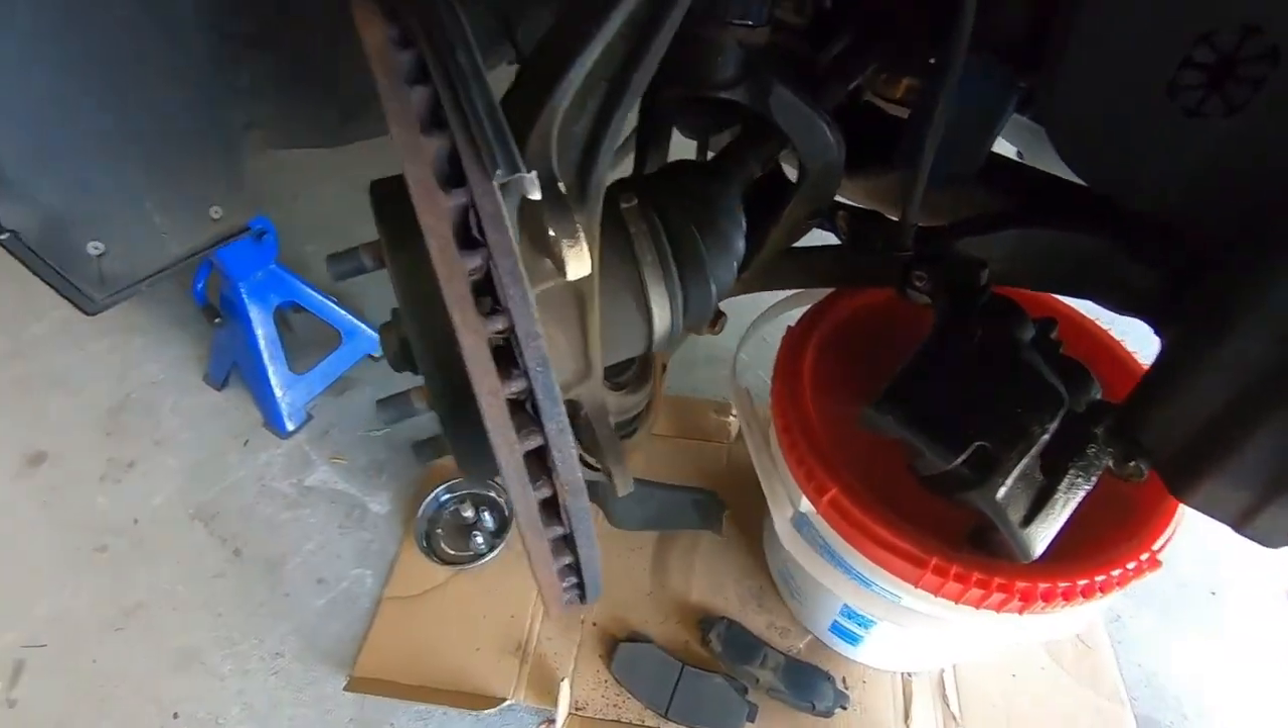All right so now that we have the caliper bracket off we can go ahead and get this rotor off.